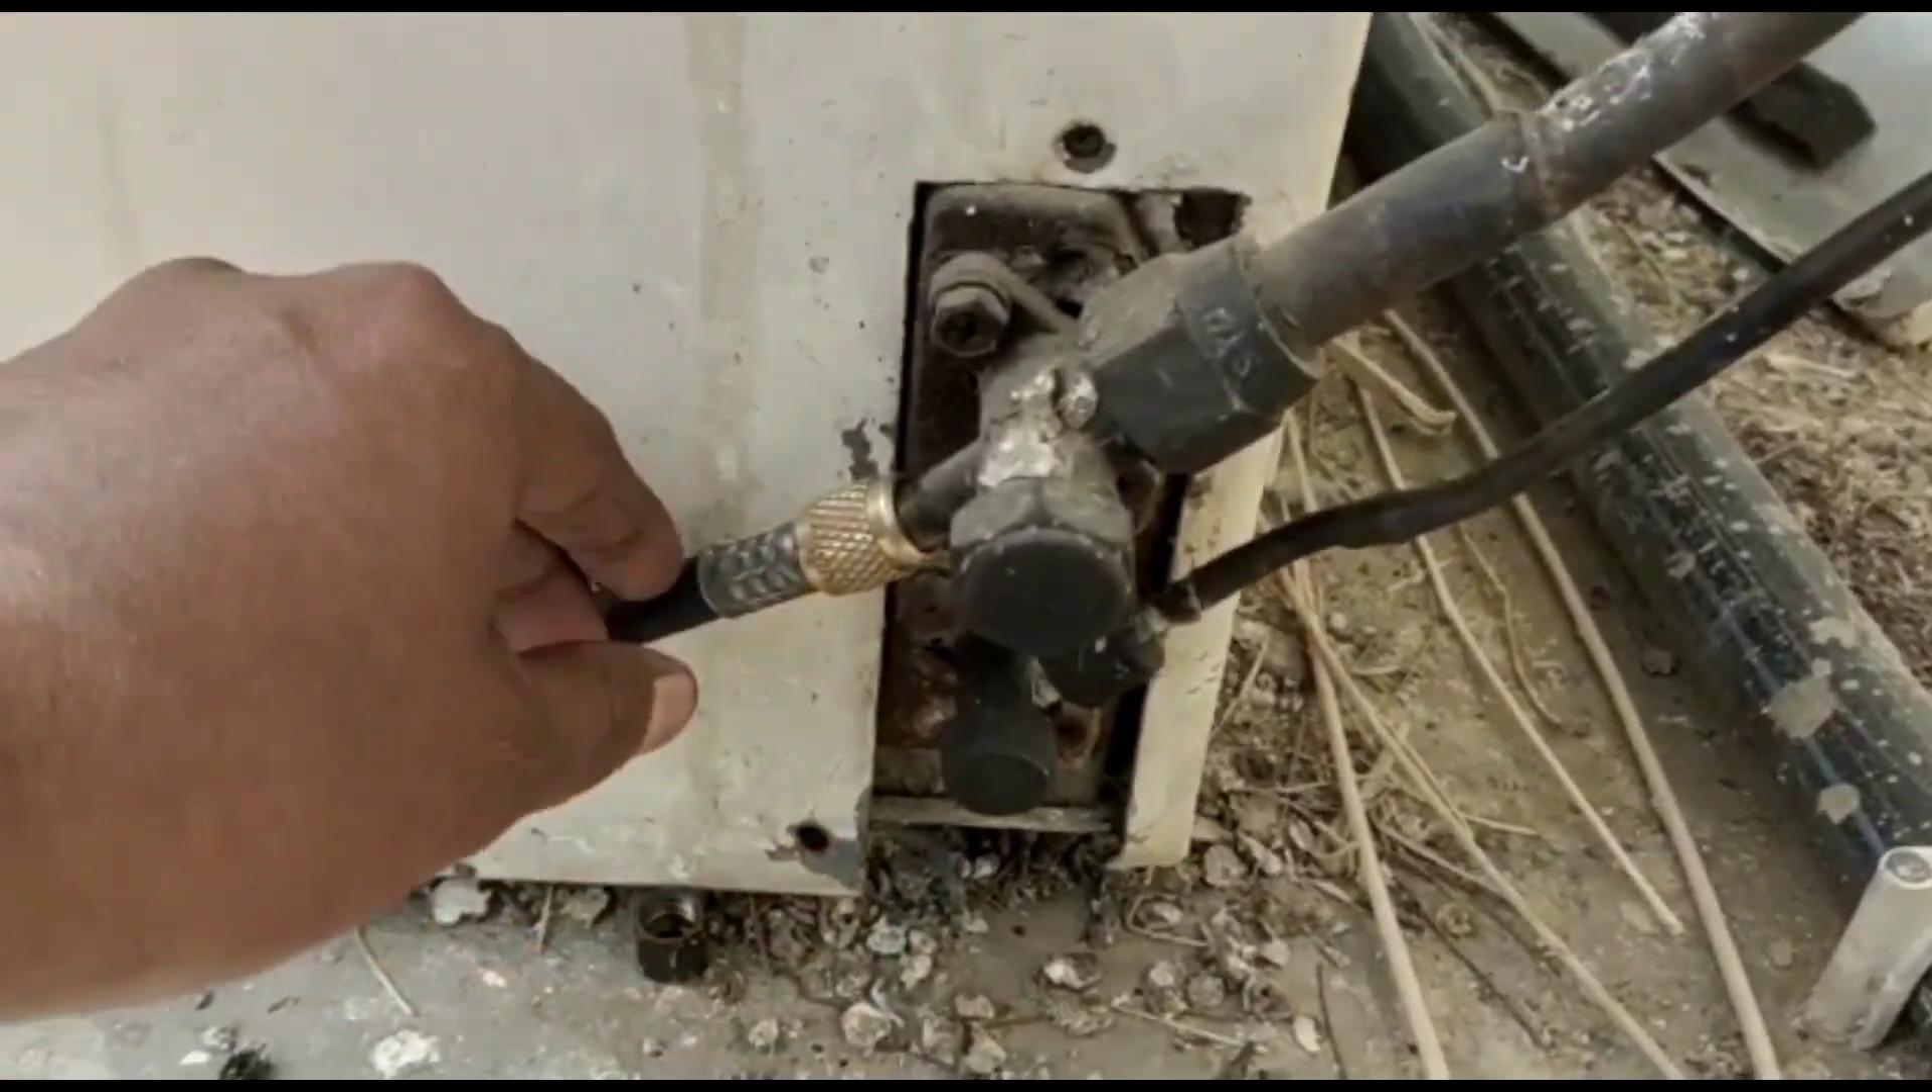یہ وال ہے جس میں ہم نے پائپ لگا دیا ہے گیس ڈالنے کے لئے۔